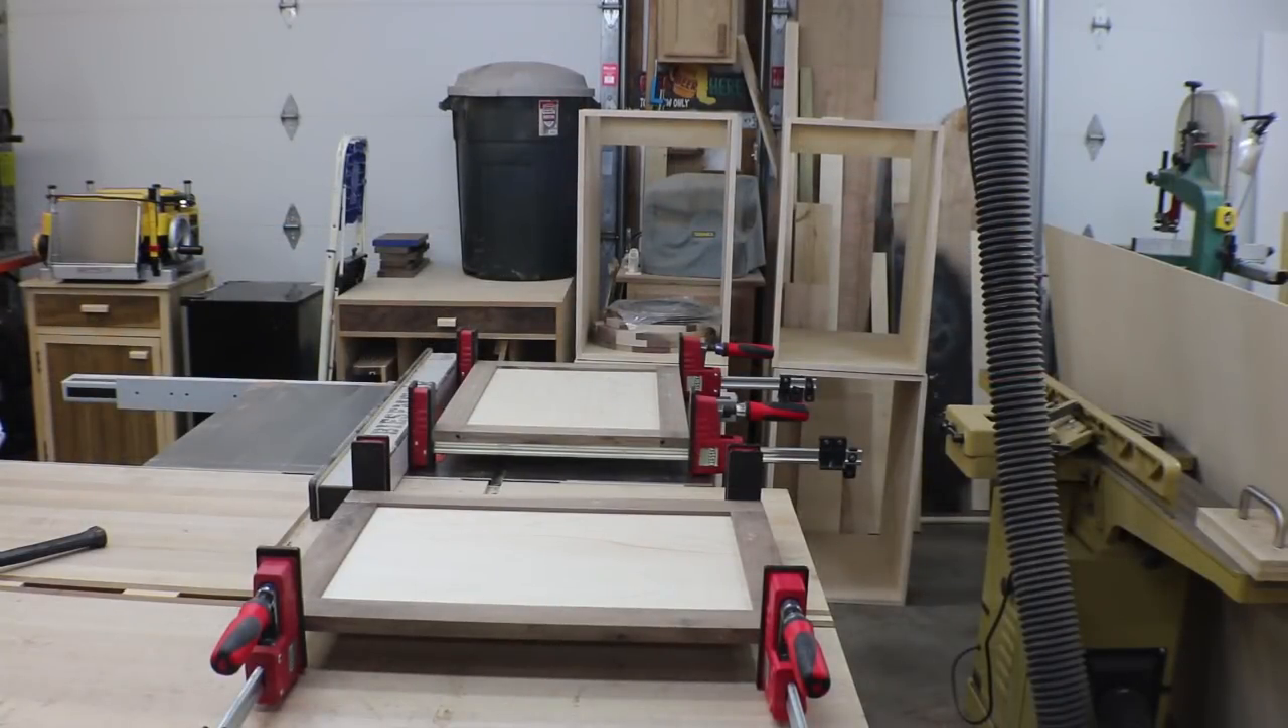Okay there's the doors all glued up.